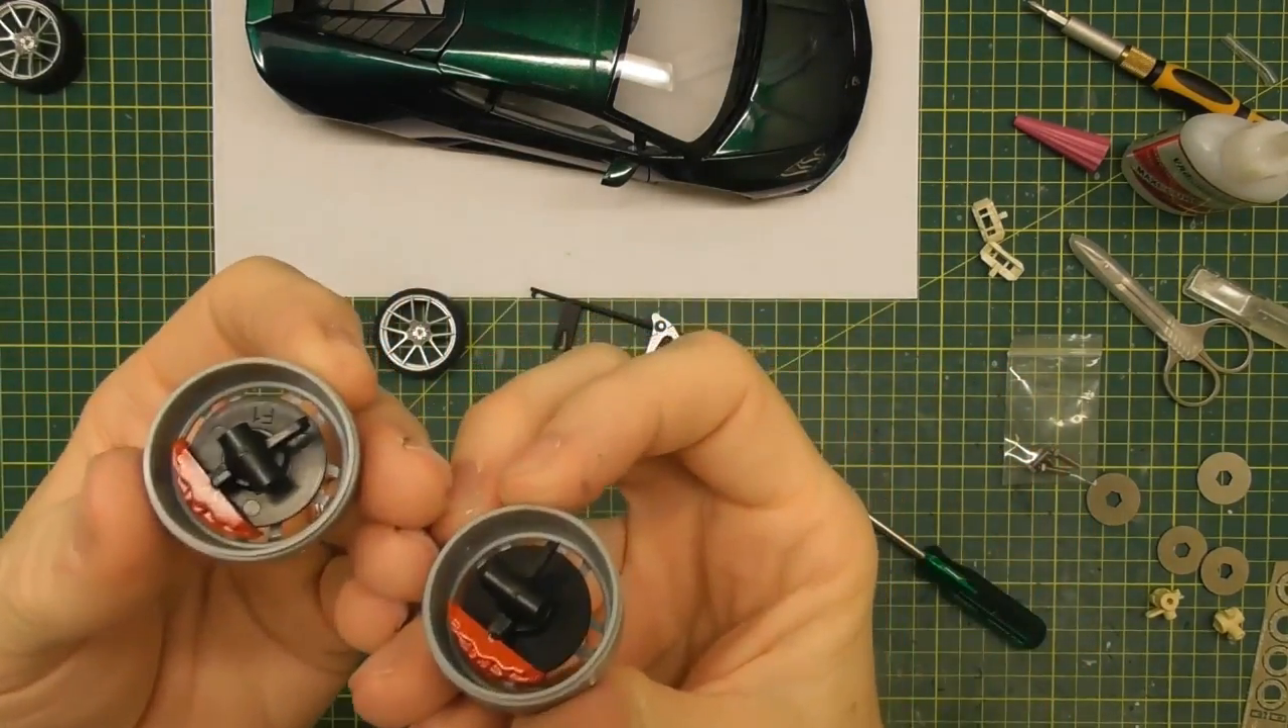You'll see that the AutoArt wheel hubs are attached to the wheels.